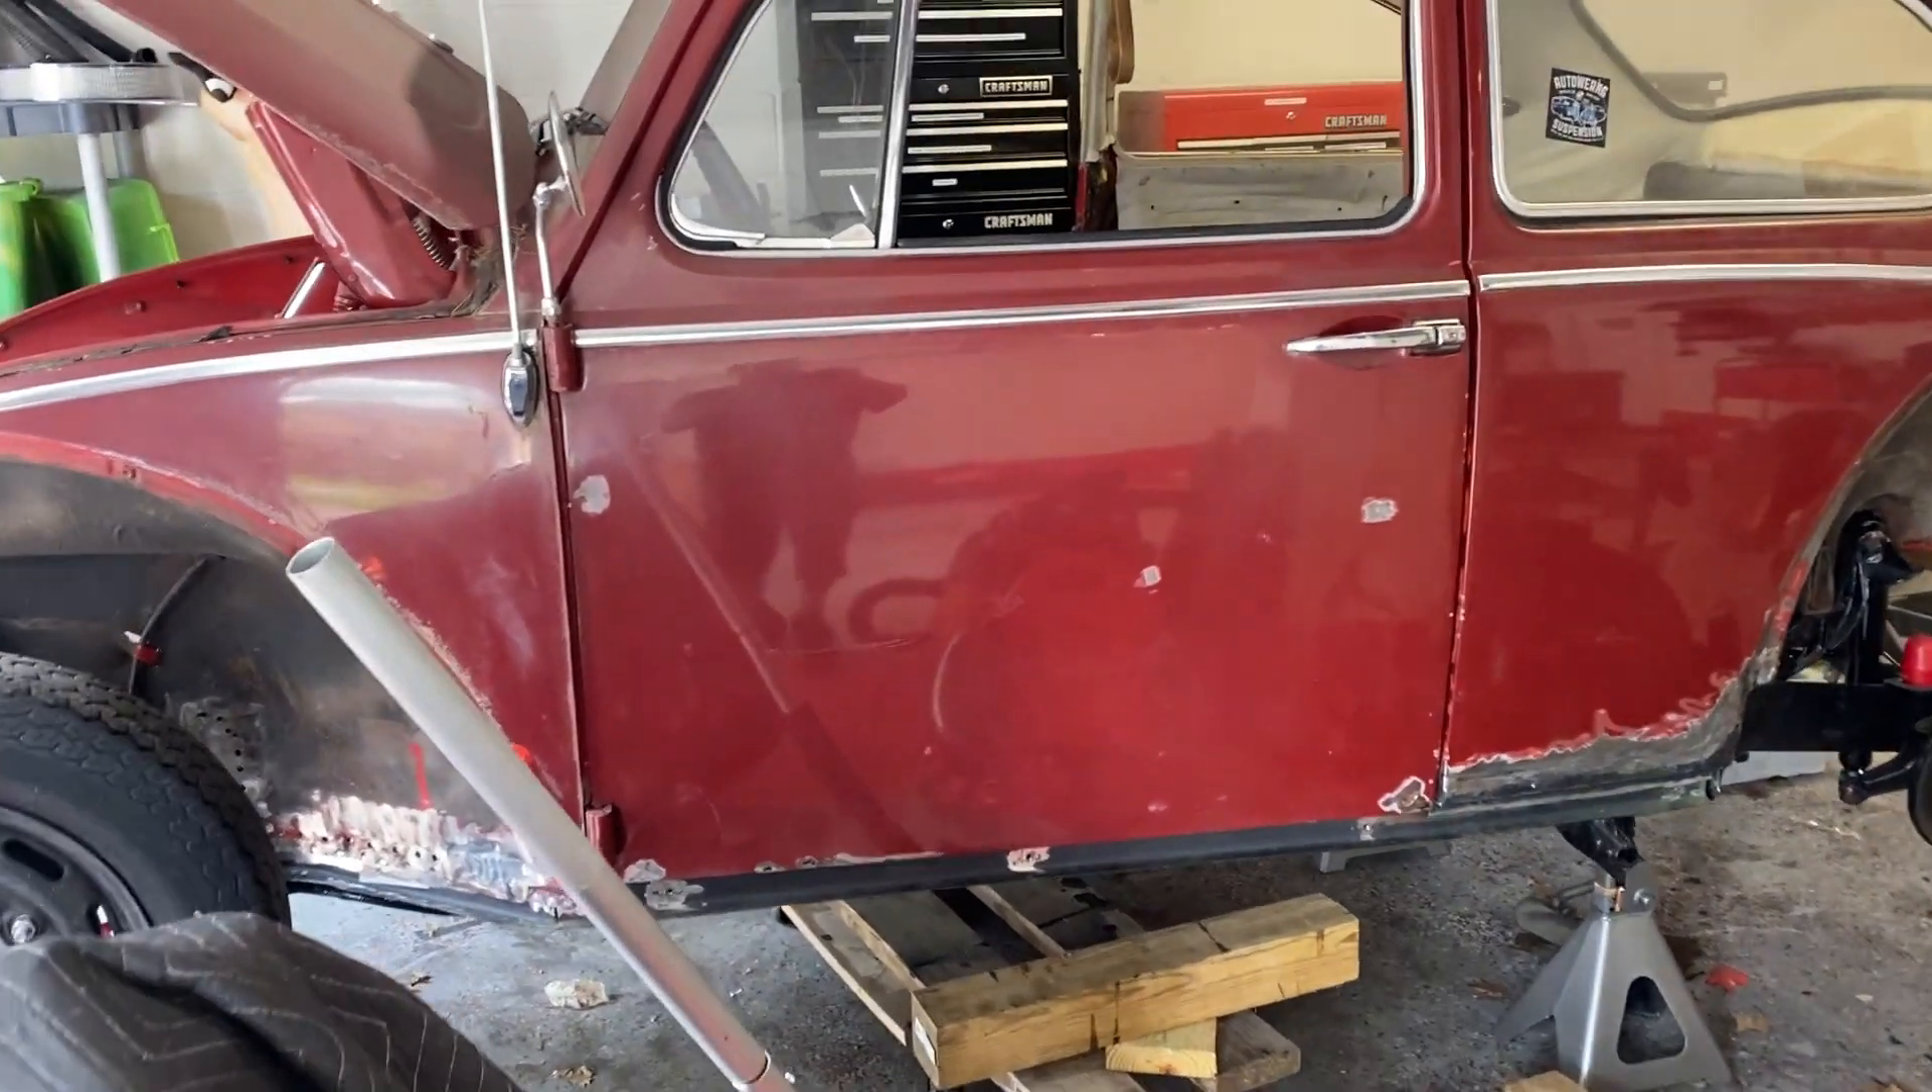I installed the door. Fits in pretty well.